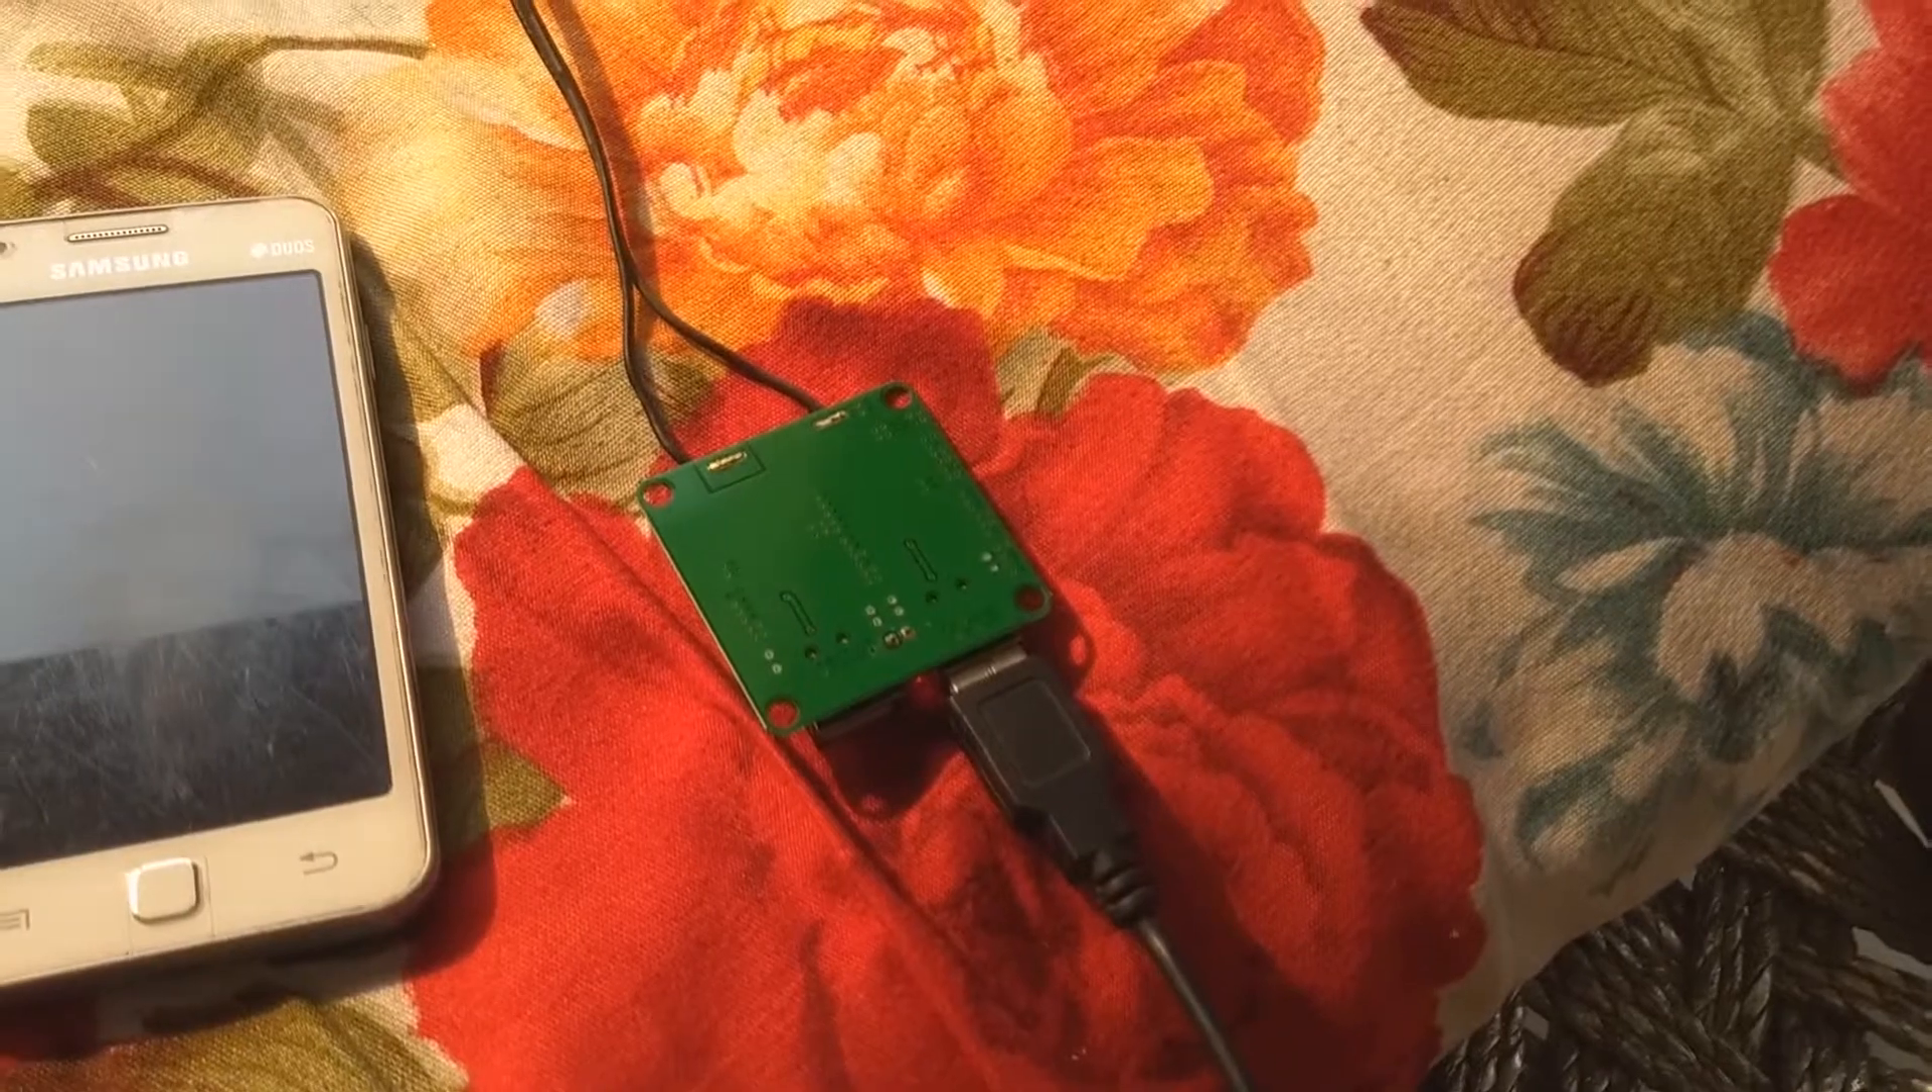So the usb cable is connected to the charge controller.